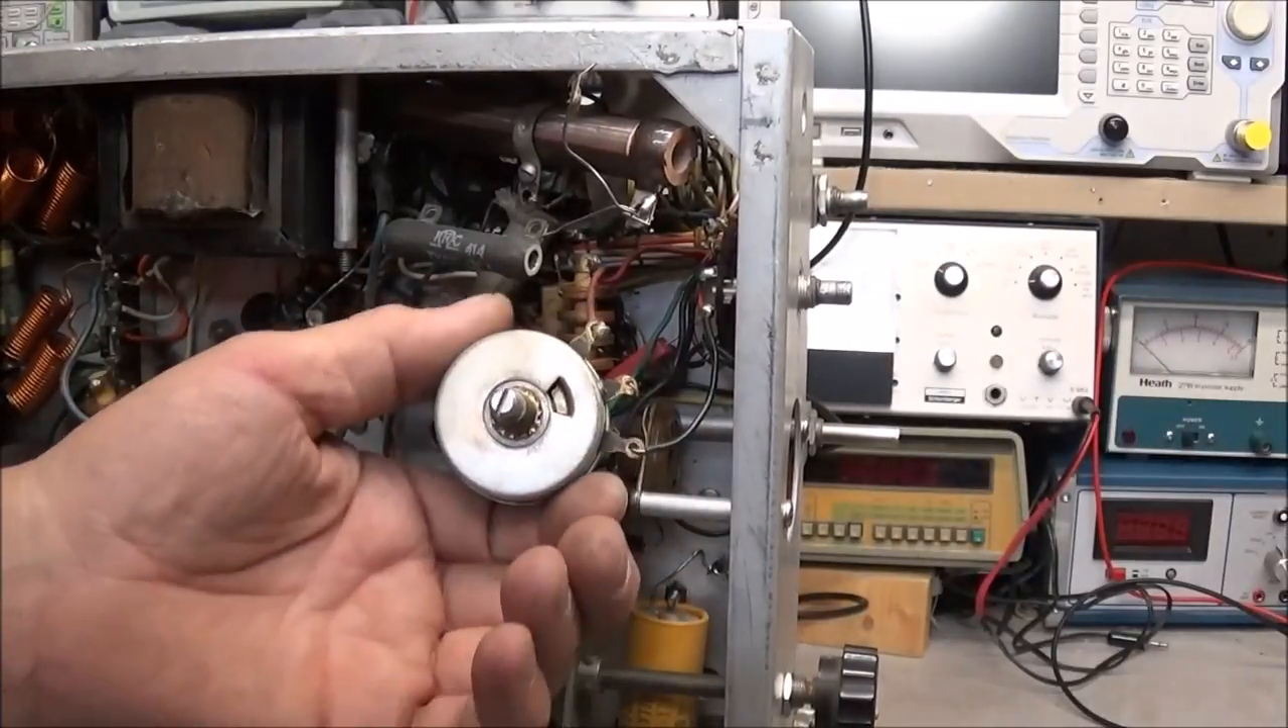Now, I got the pot out.